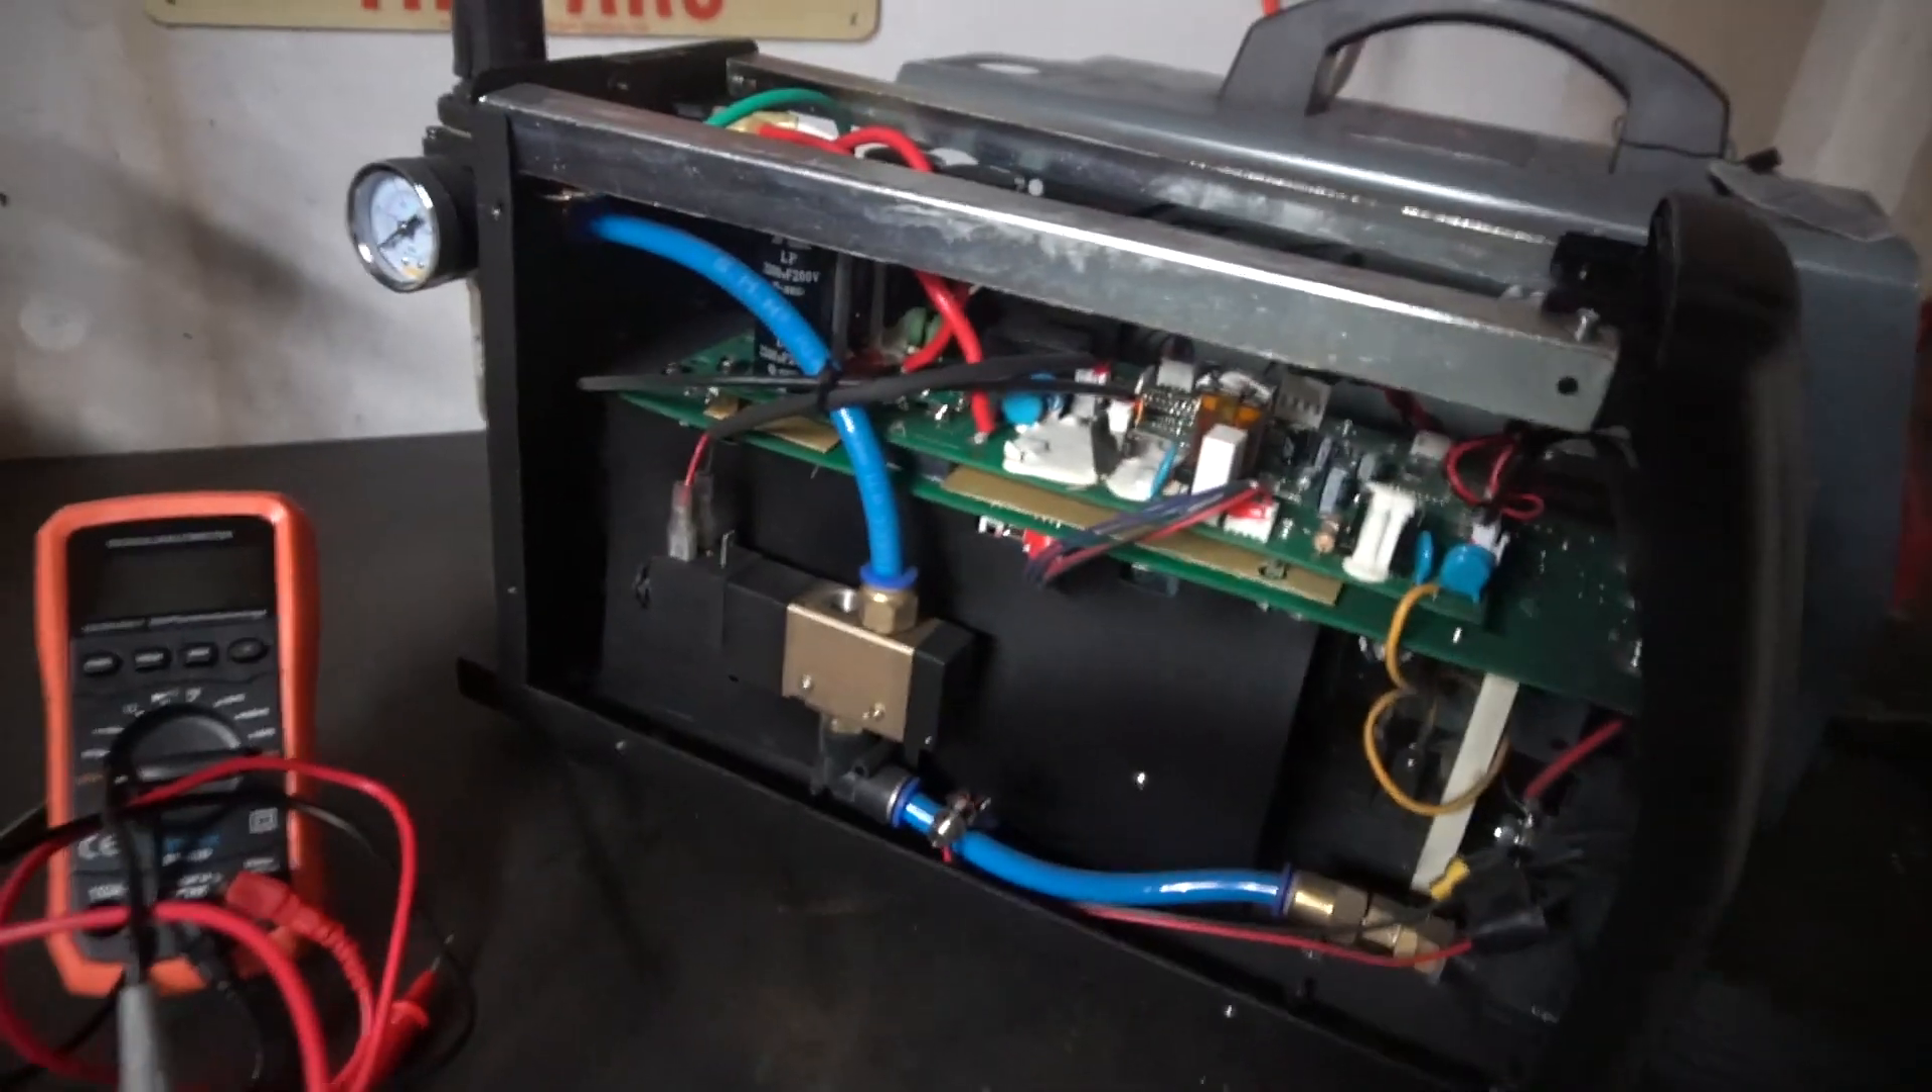Alright so the sheet metal is off.